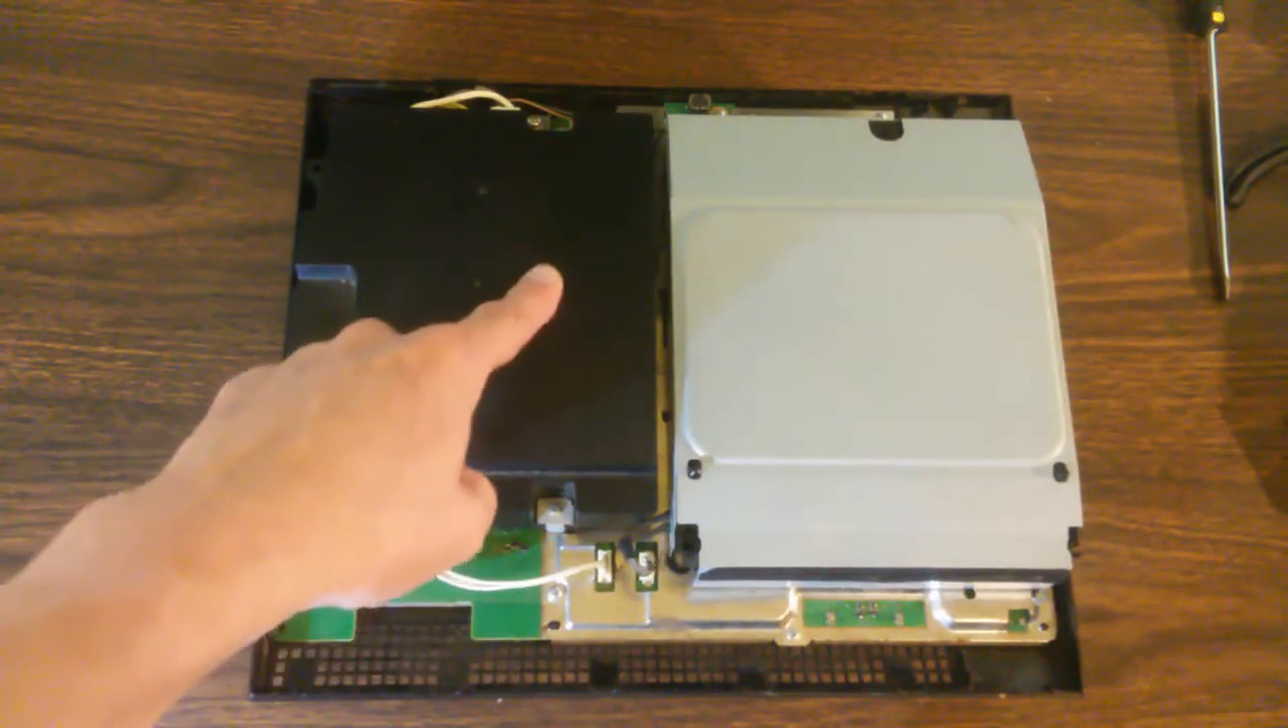With the lid off, we reveal the power supply and the Blu-ray player.